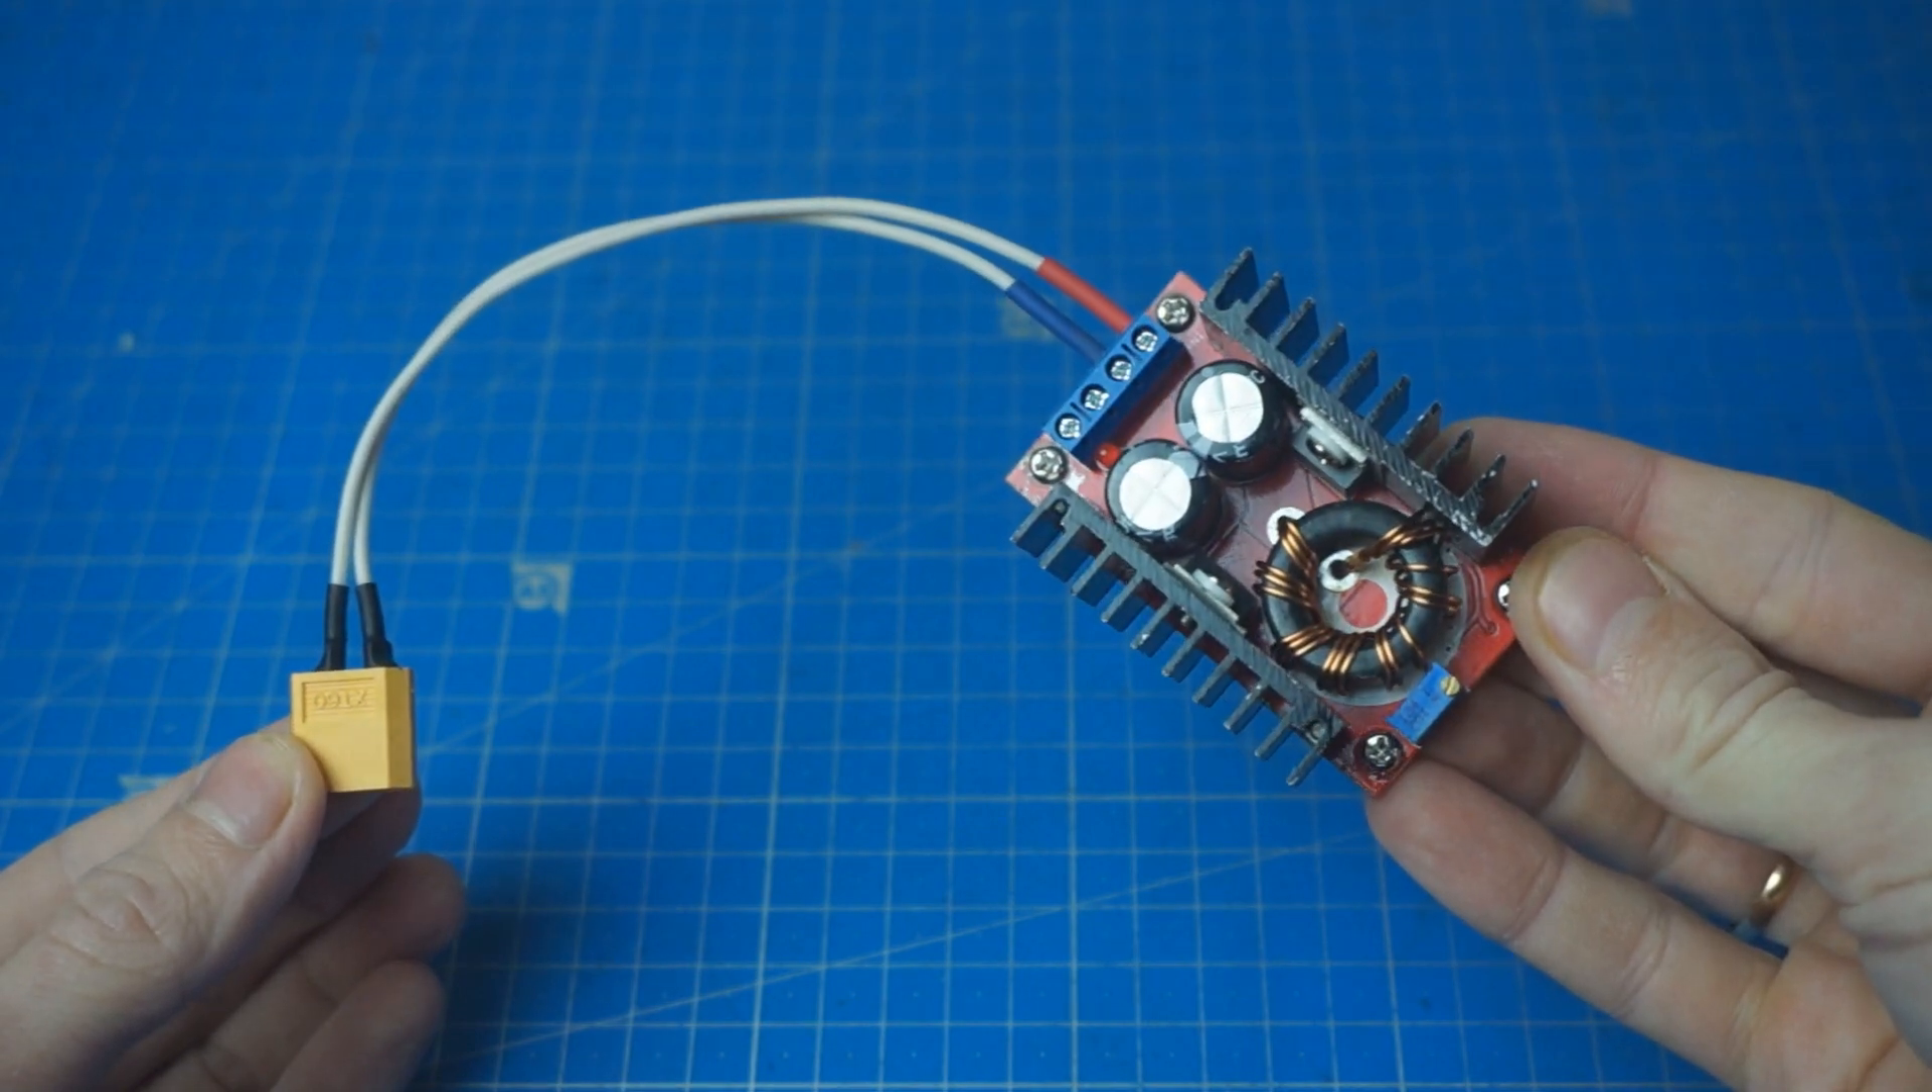Соблюдая полярность подключил к преобразователю провод для подачи питания от аккумулятора.